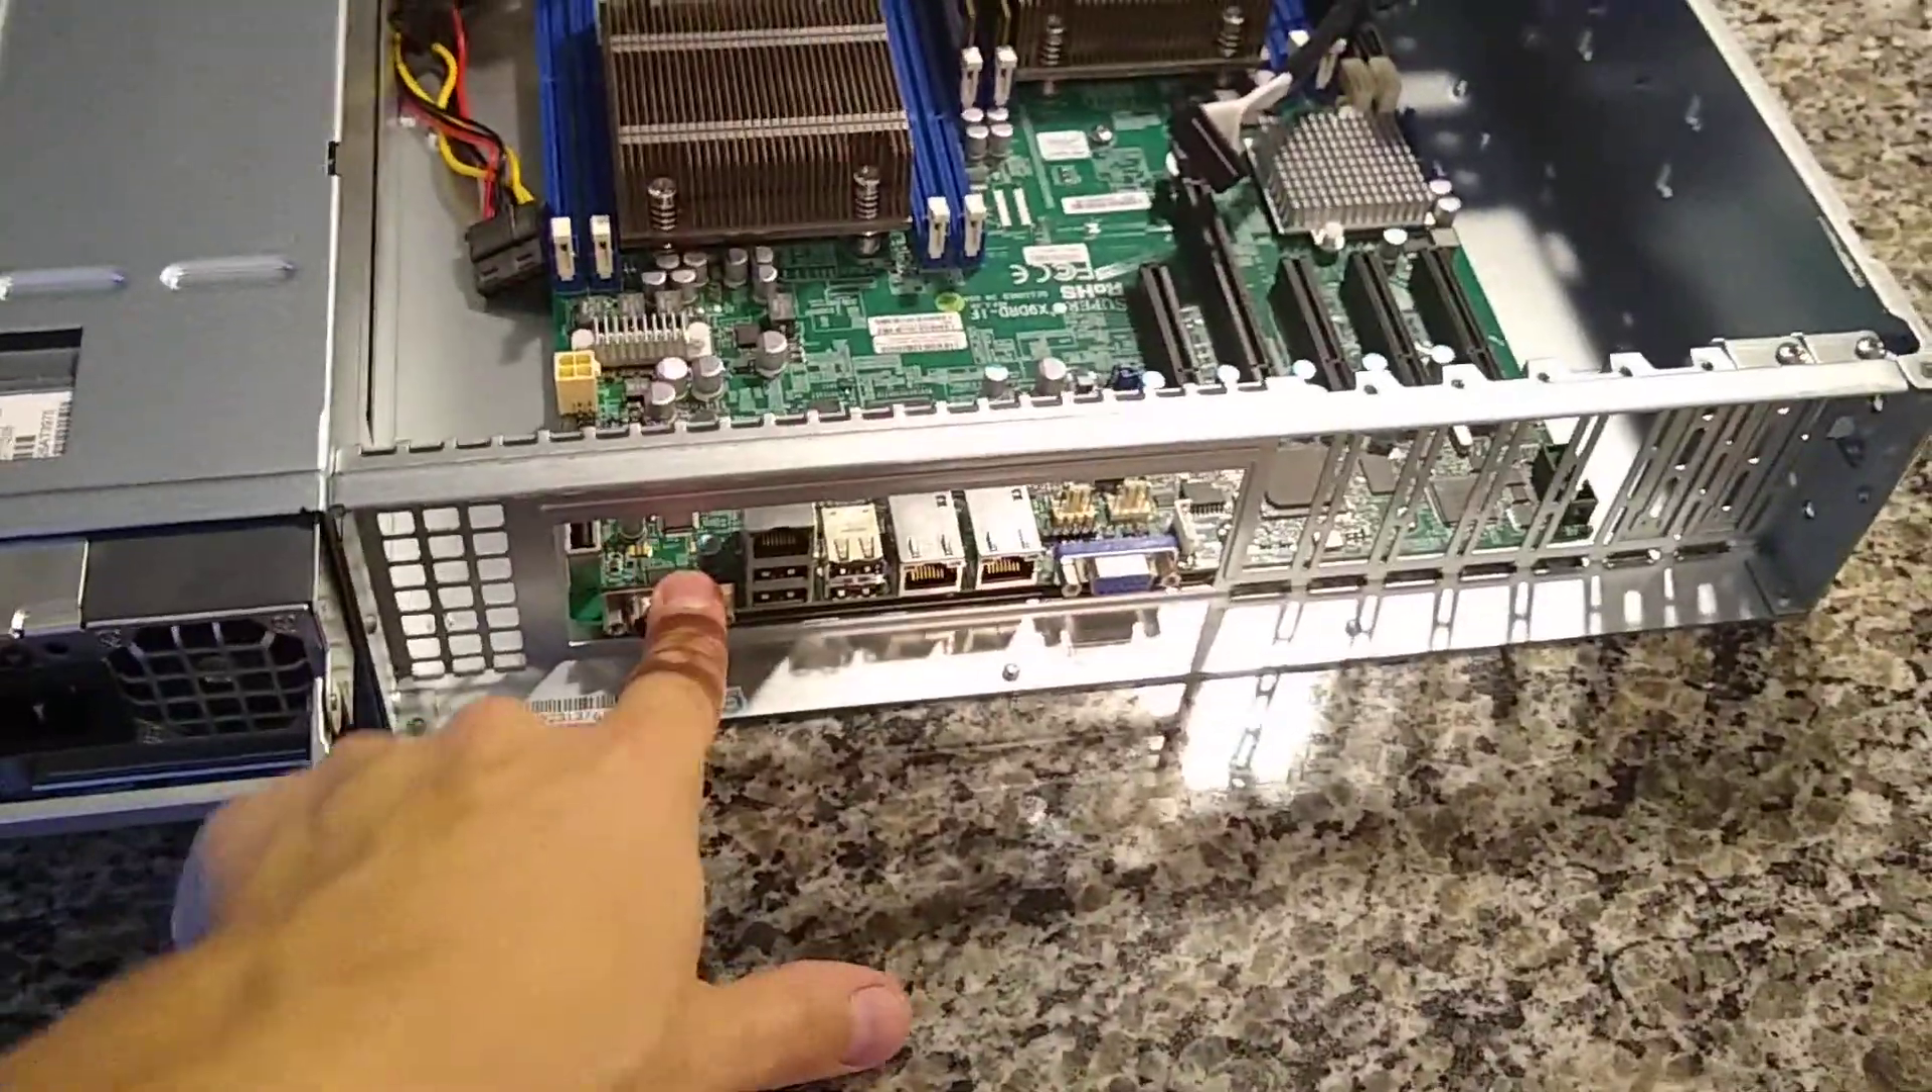I'm still missing the I .O. shield.